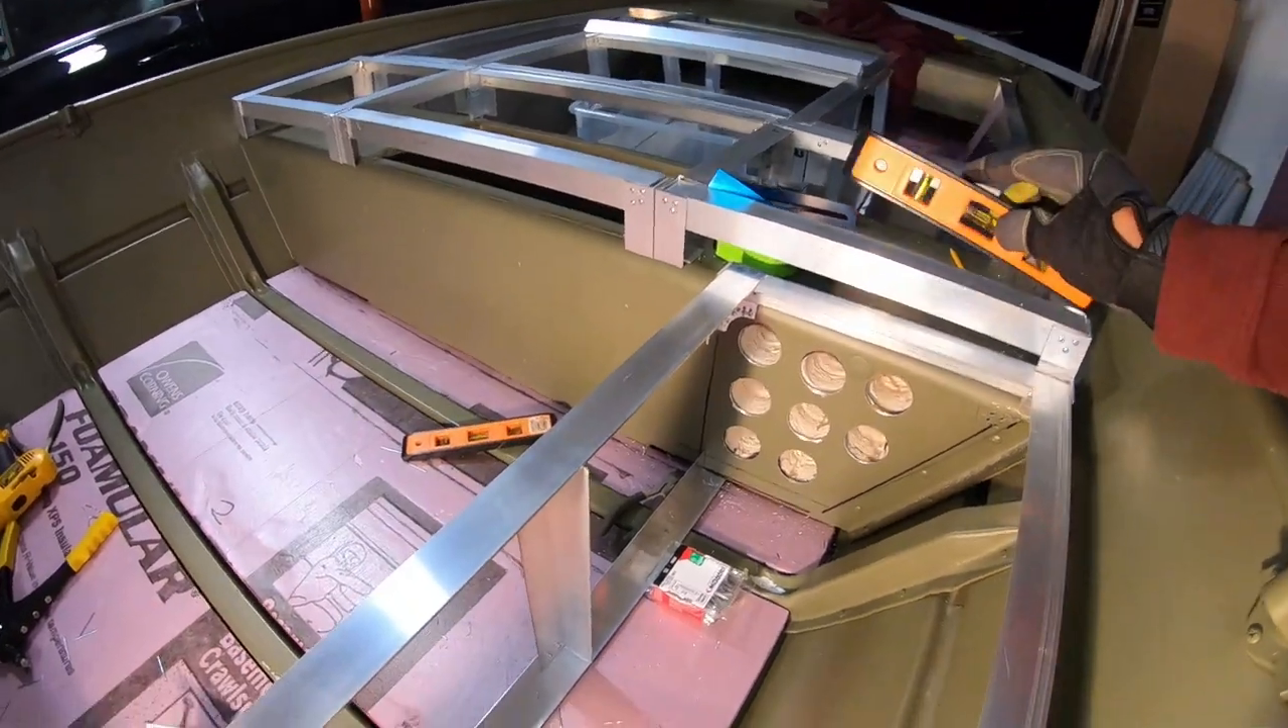Alright guys, I just finished doing the framing.